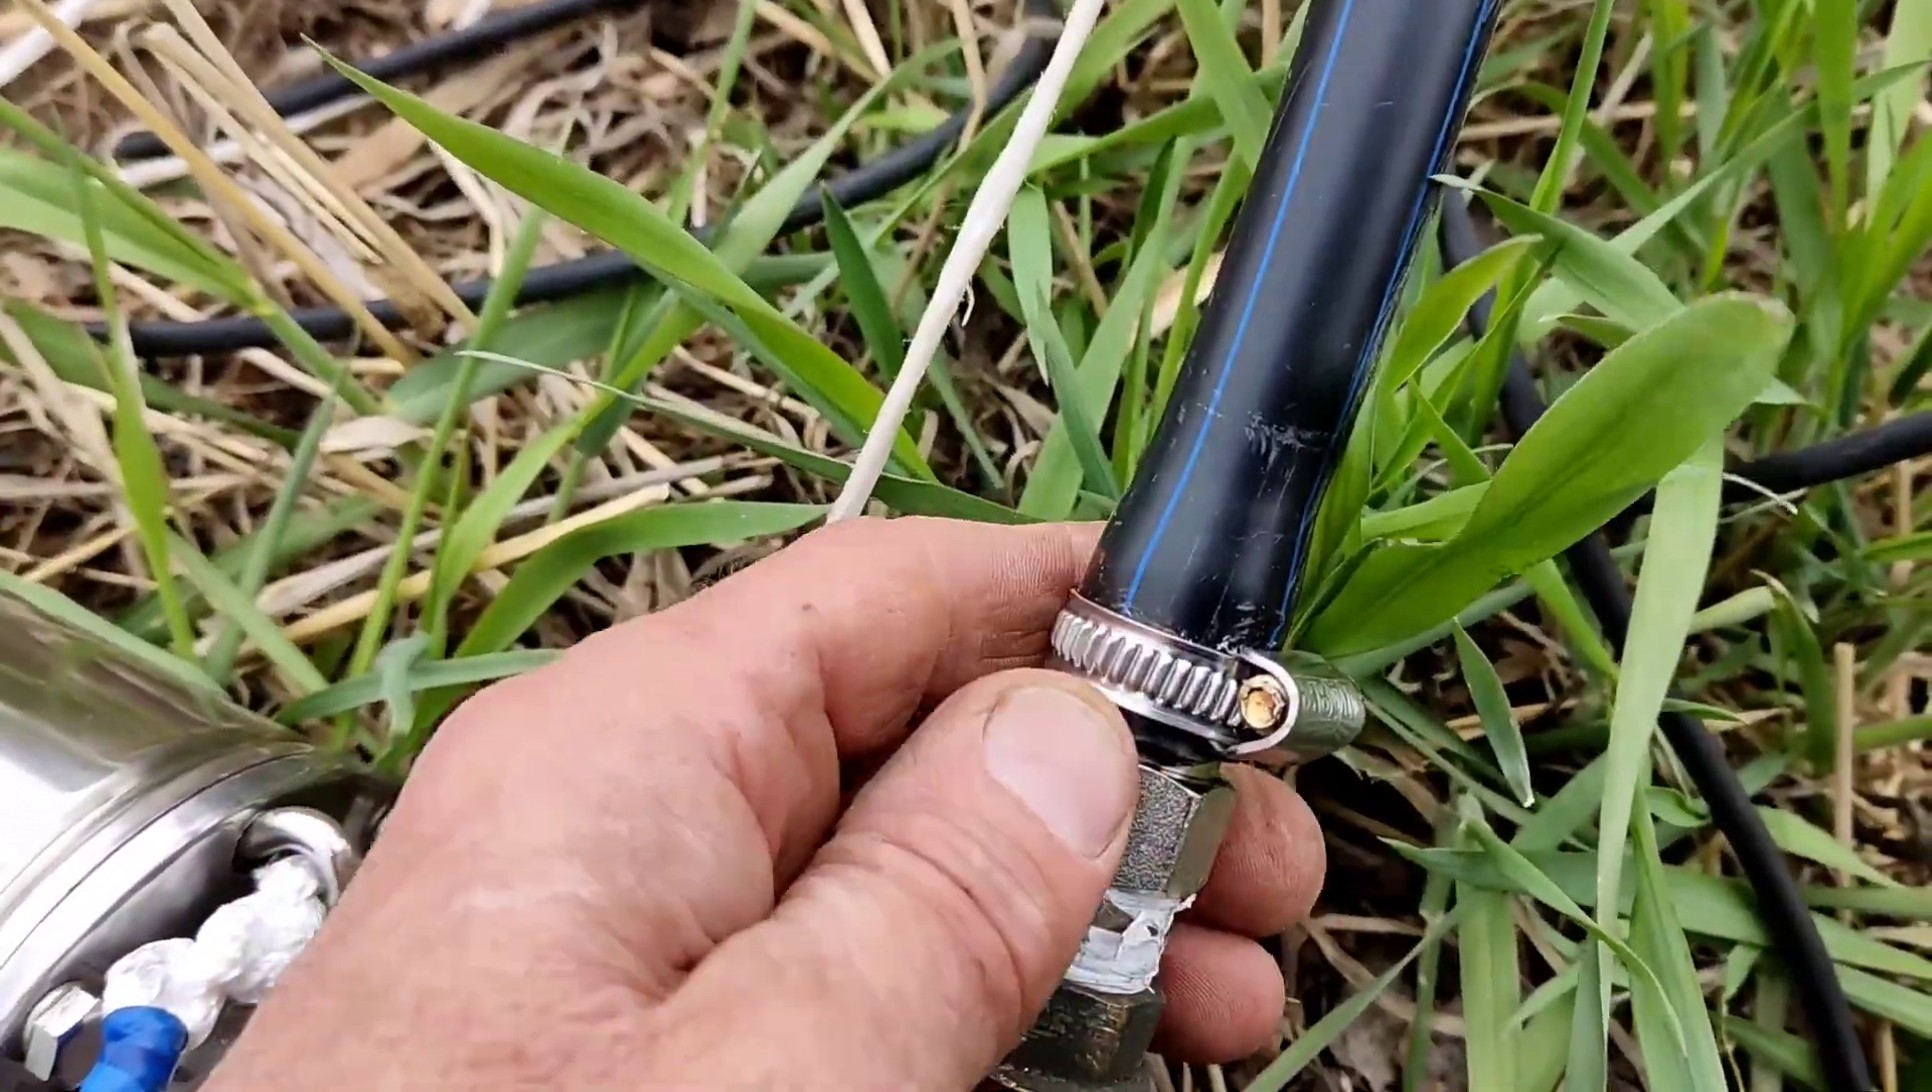Поставил трубу на место, на фитинг, поставил хомут.